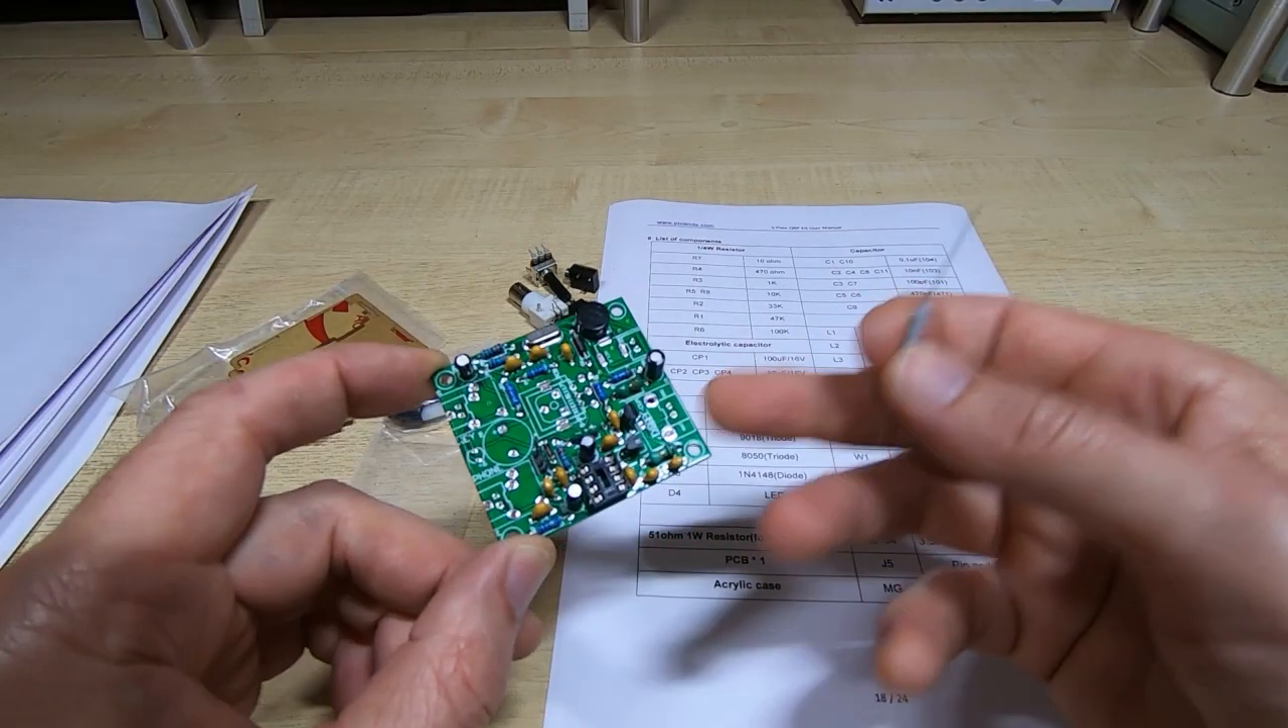Okay that's all the basic parts fitted.